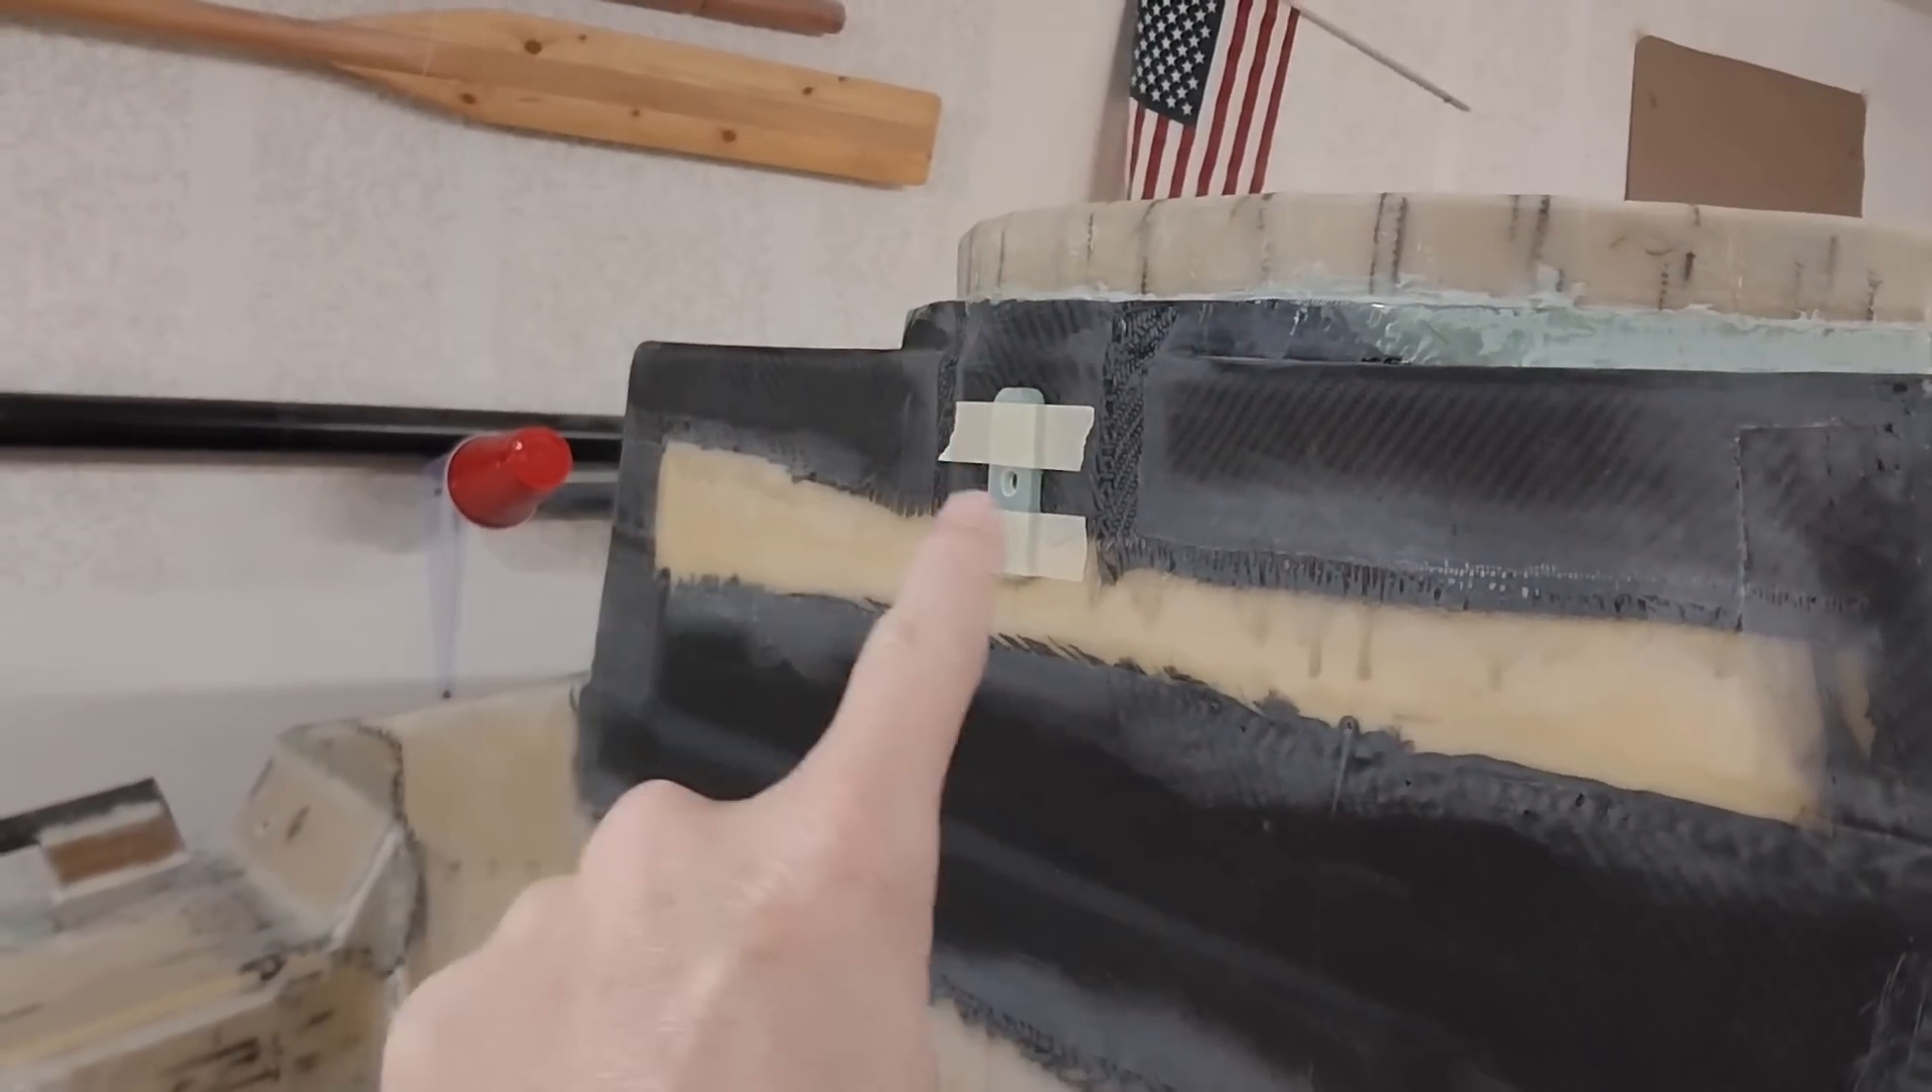So last night I also attached a mounting plate here for a little bow eye that I'm going to put in there.